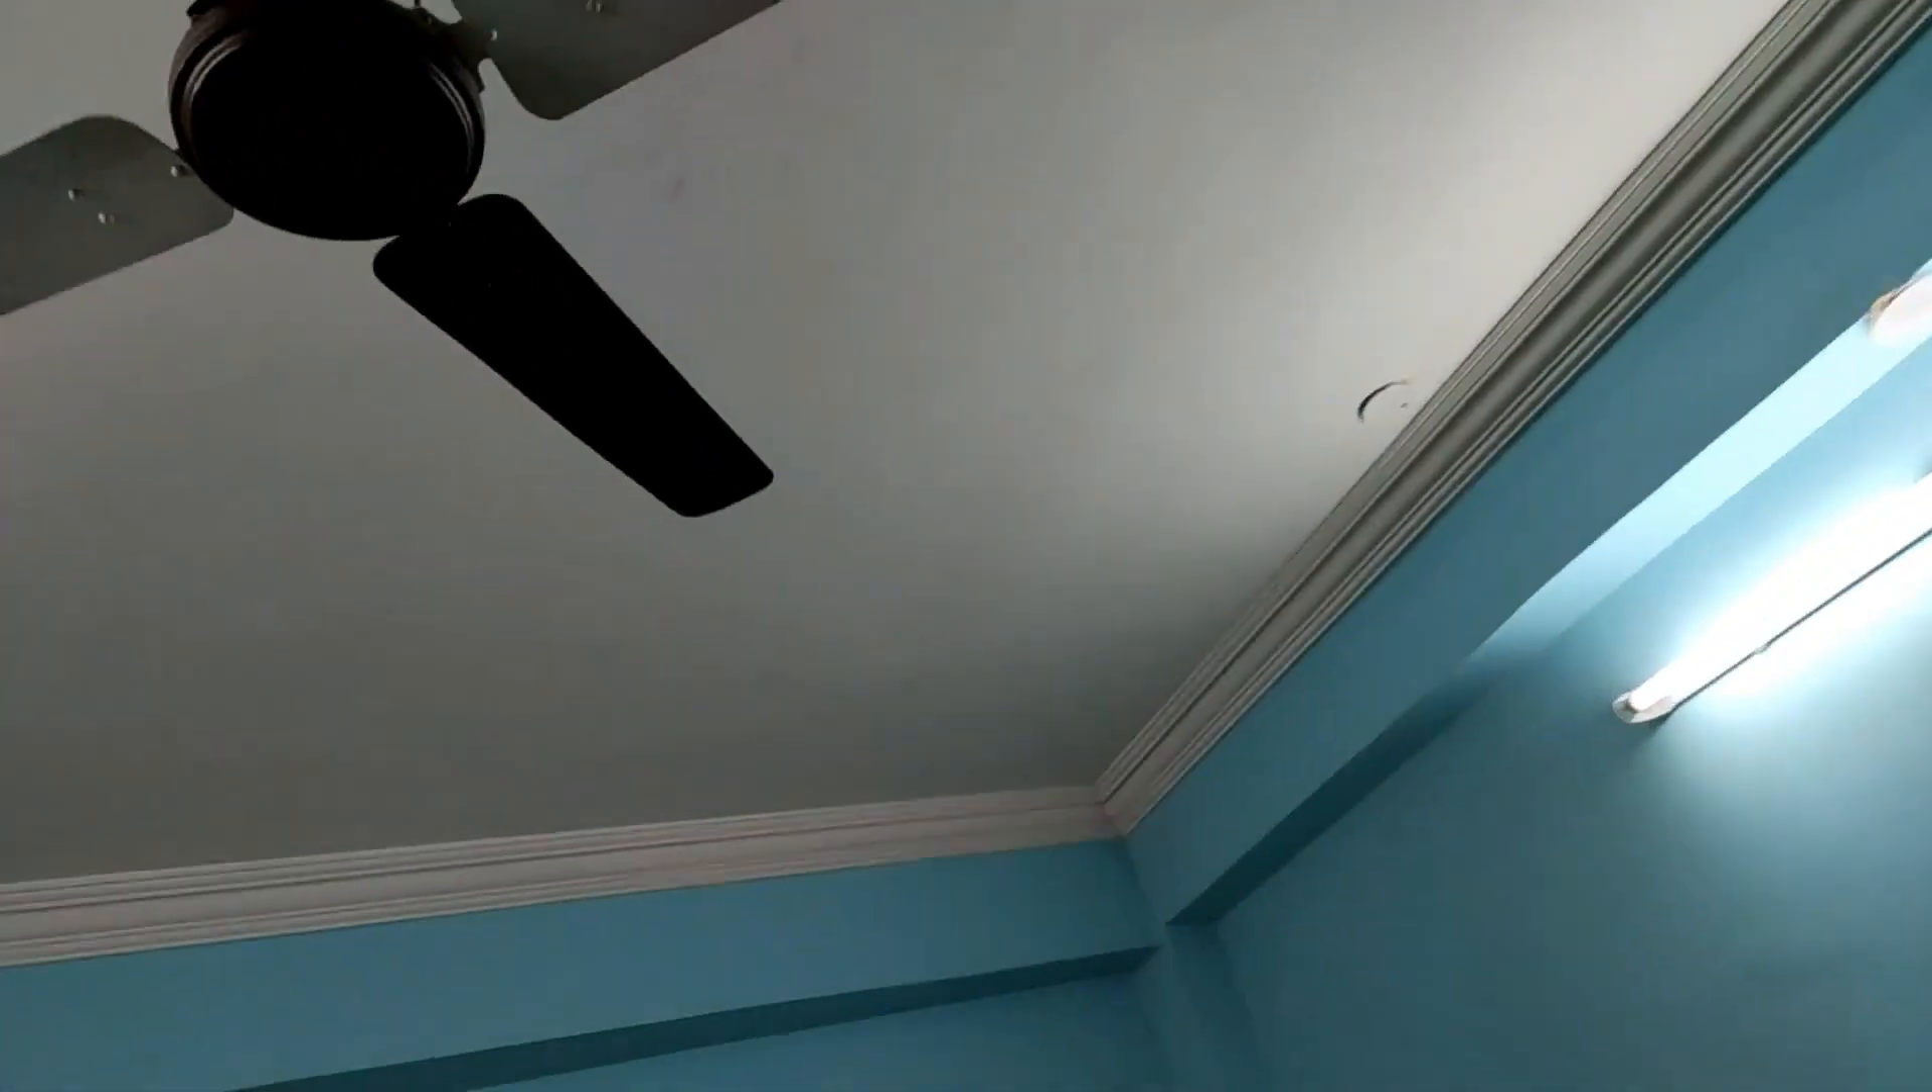The fan is installed finally.